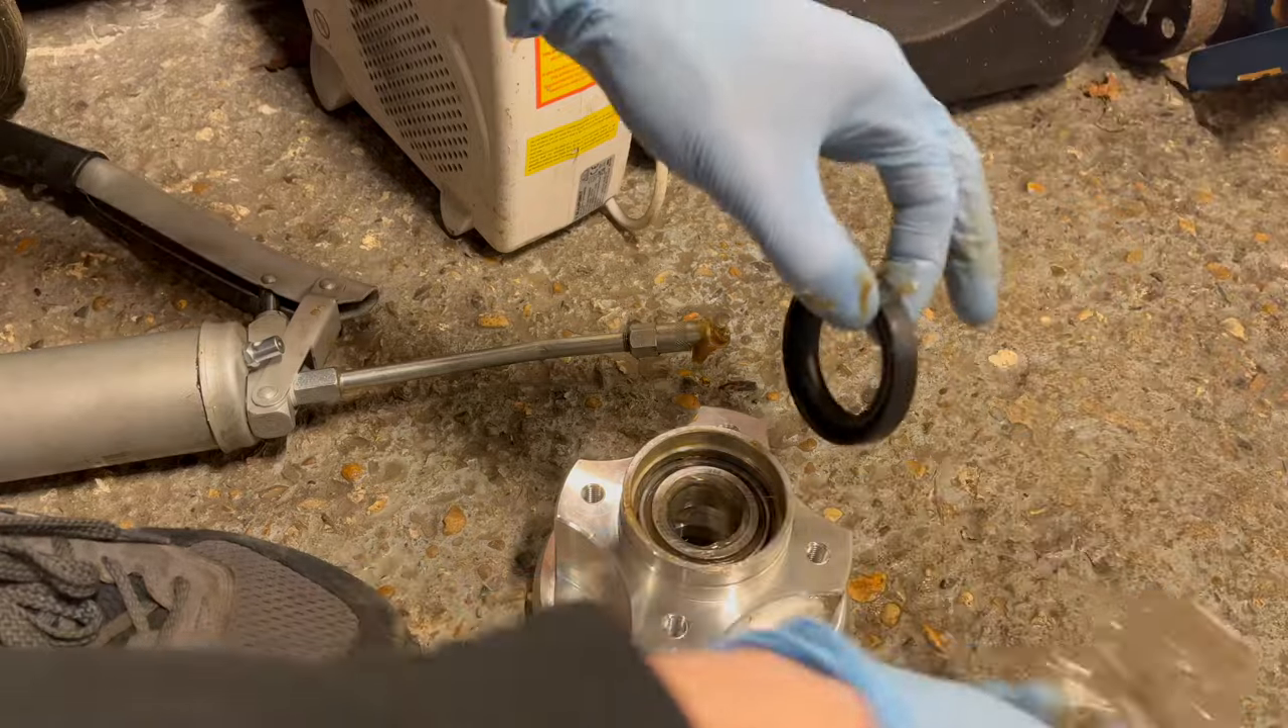All that's left to do with this back bearing if I can get this bit of paper off my hands is to put this grease seal on it.